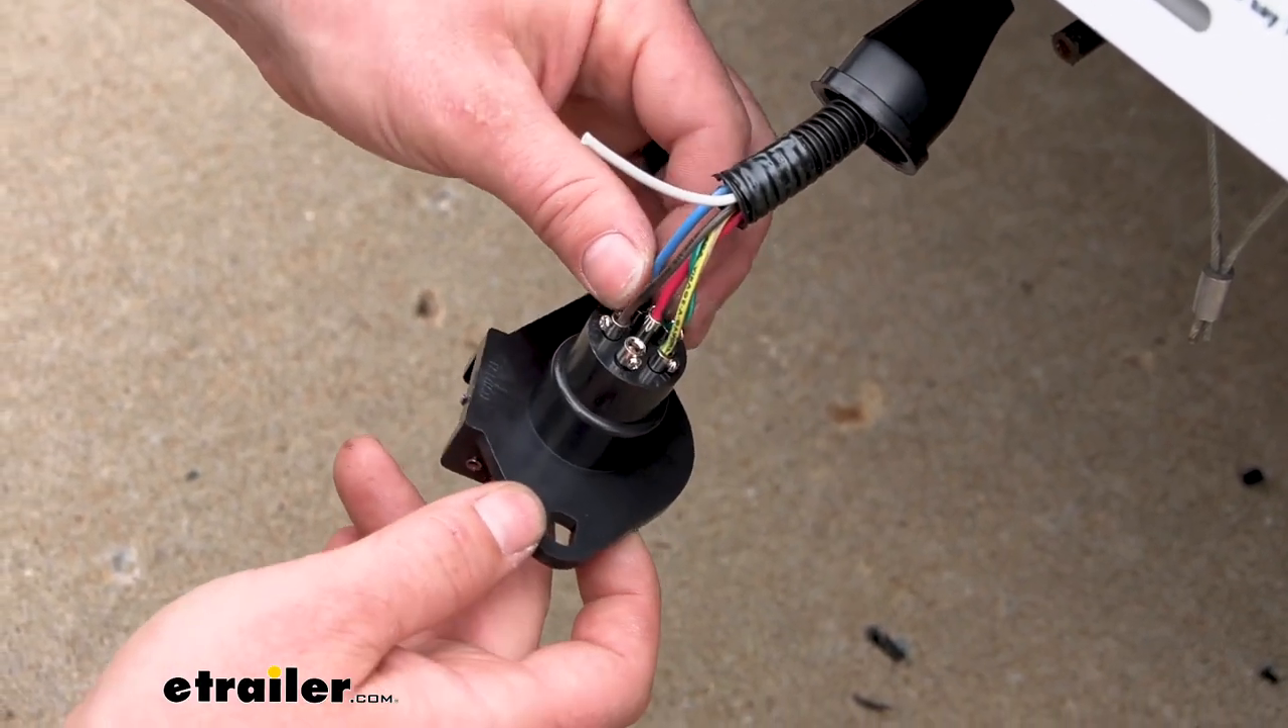I went ahead and got five out of the six wires hooked up already.